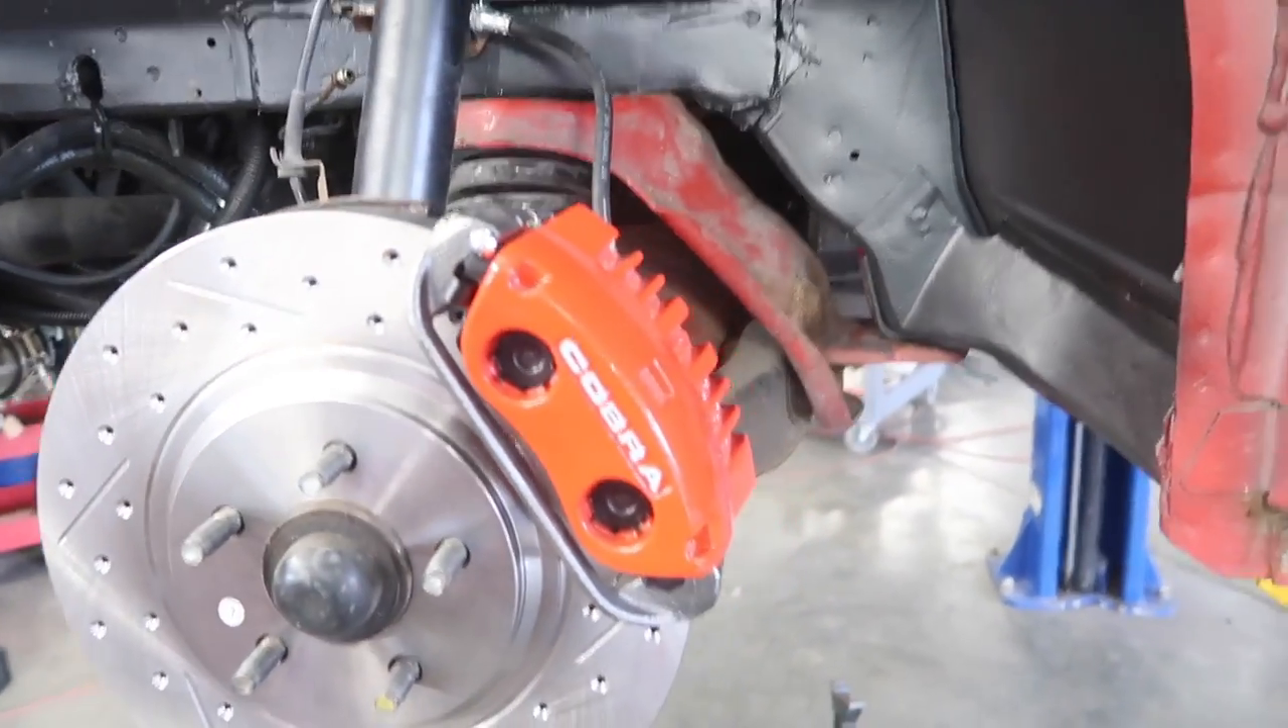Just got the brand new driver's side rotor on.